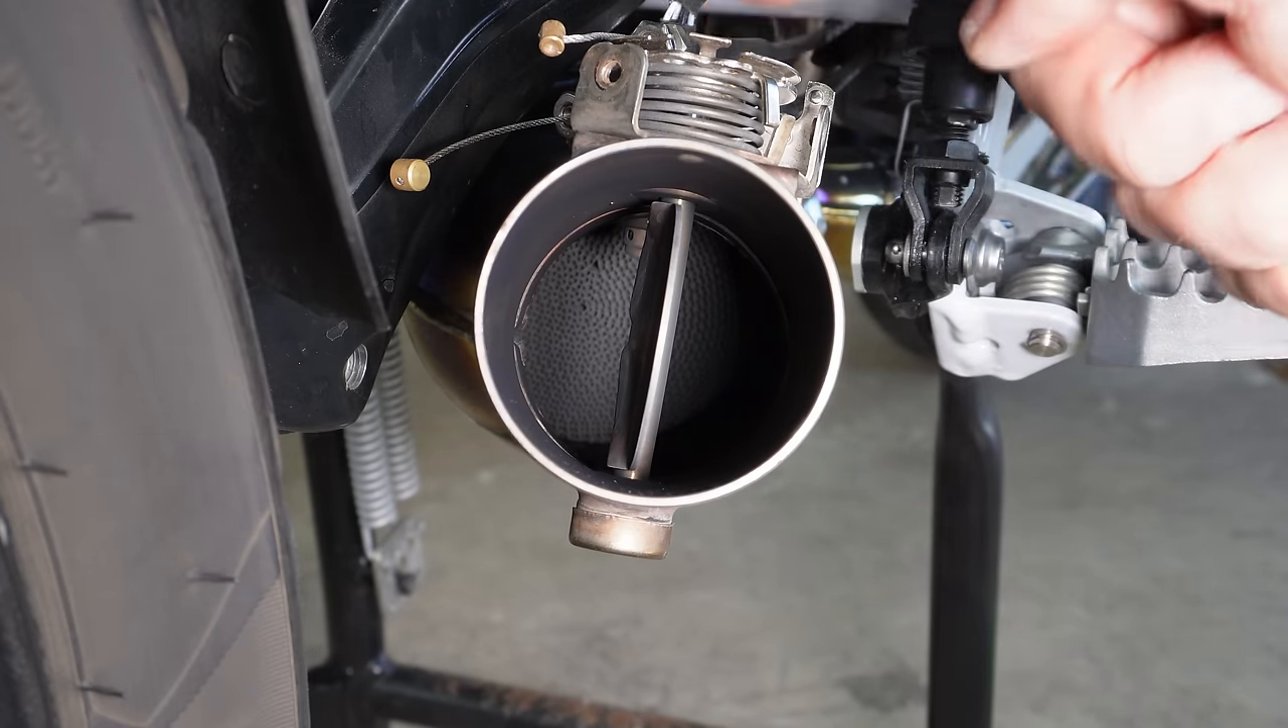Up here these bright shiny nipples these are the ends of the control cables that are normally attached to this mechanism on the top which I've removed so that I can show the operation of the valve.